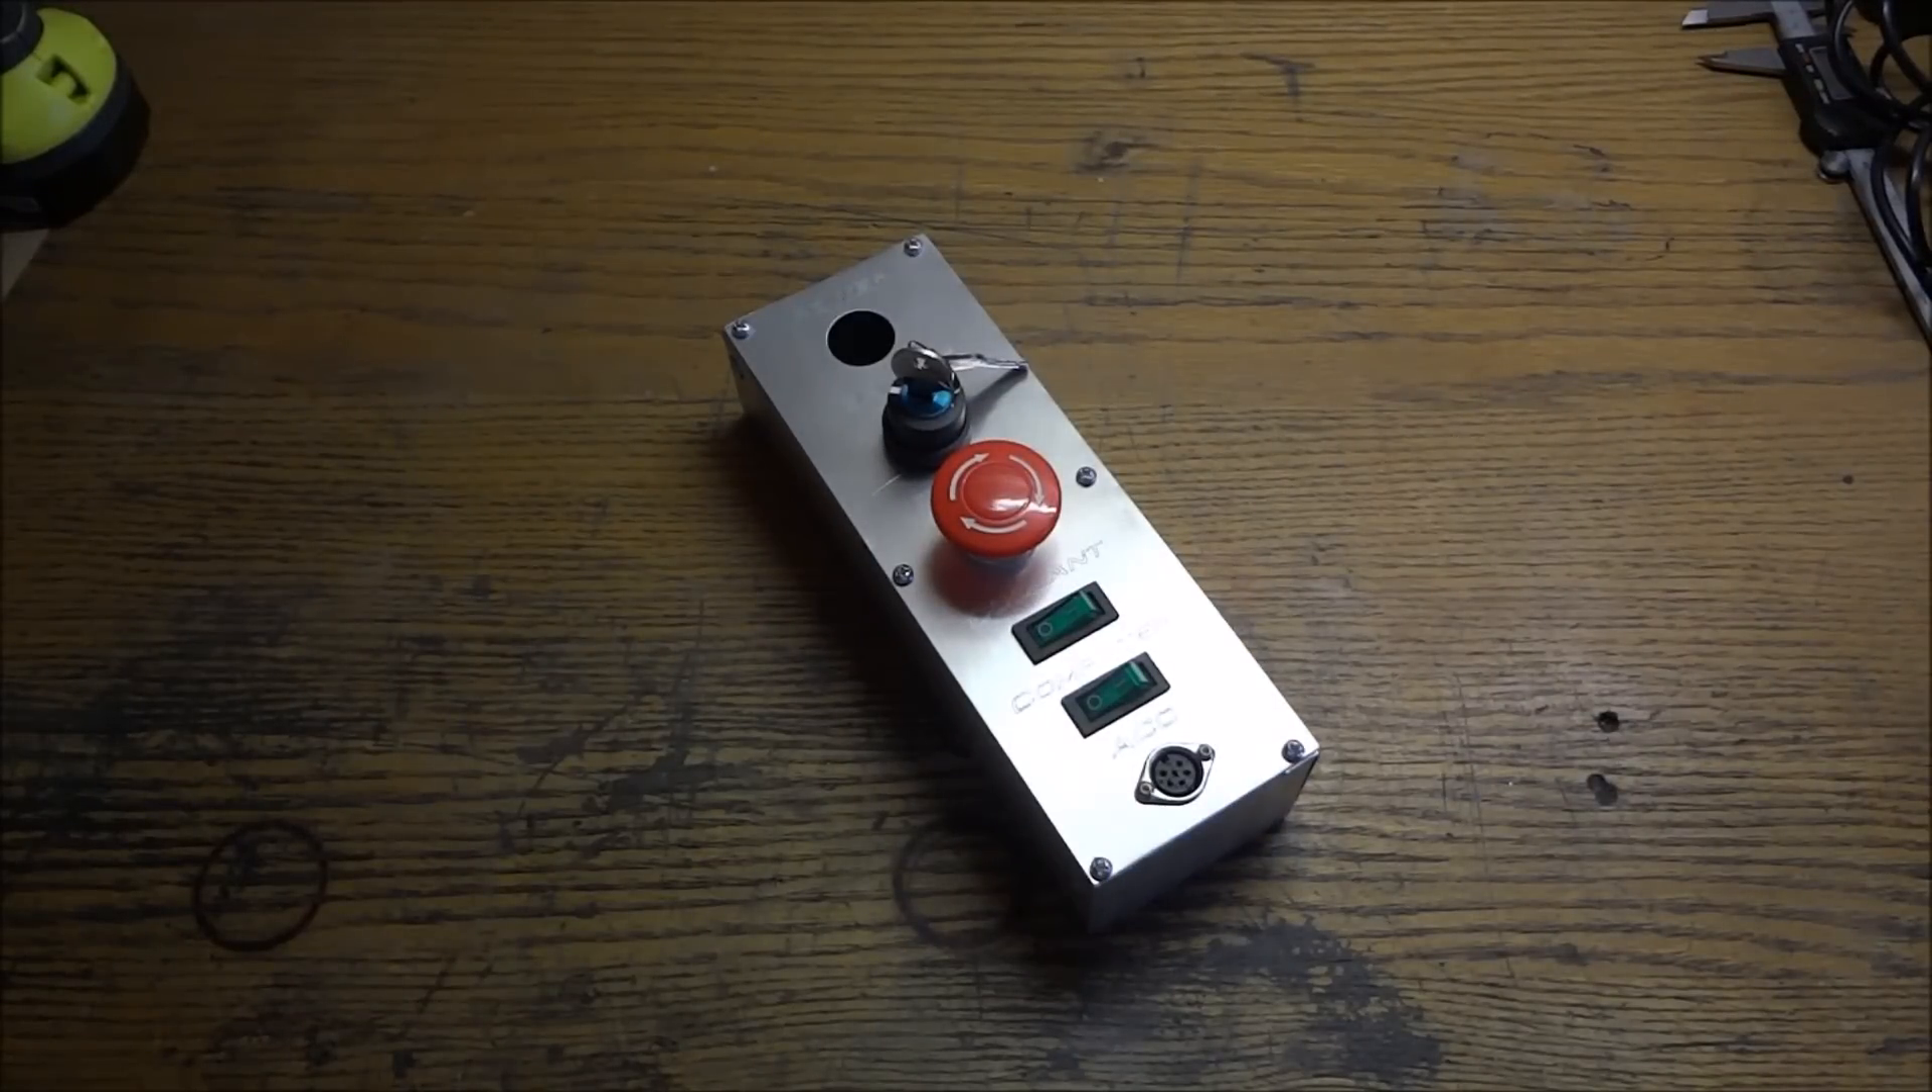Here's the finished control panel I still need to get a push button to start it.